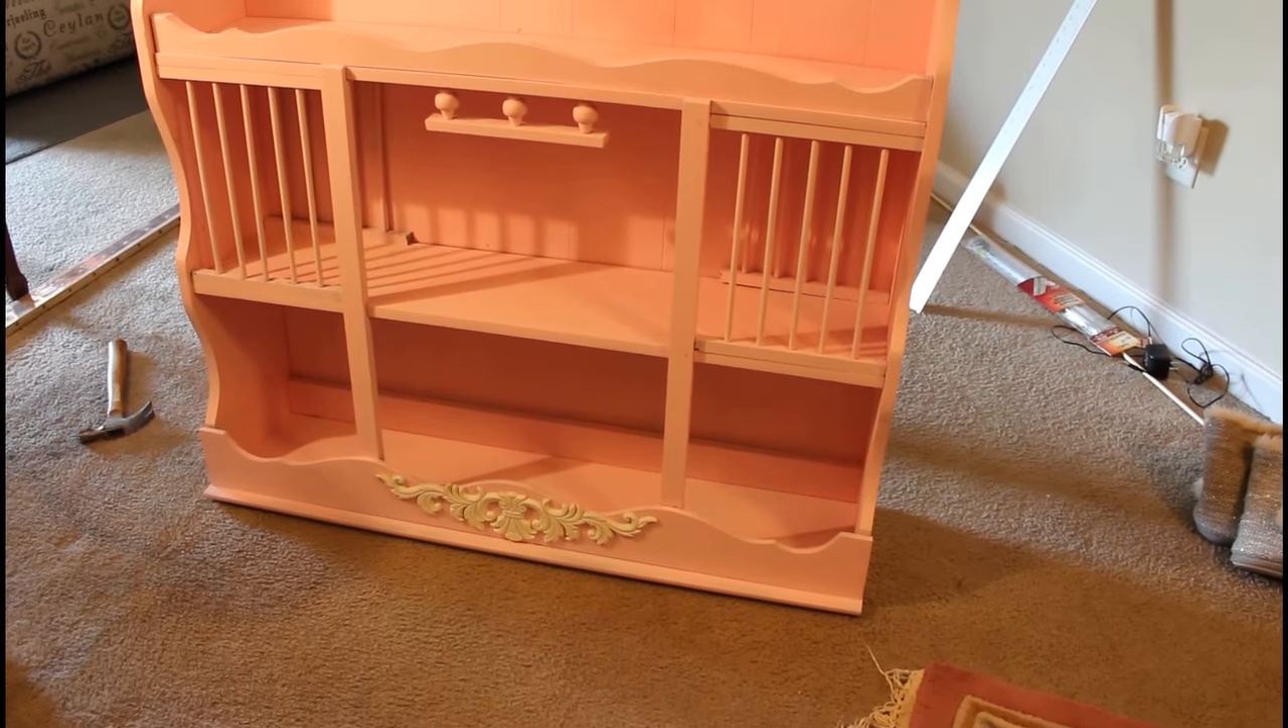We have finished, uh, installing all of our plate racks, as you see.